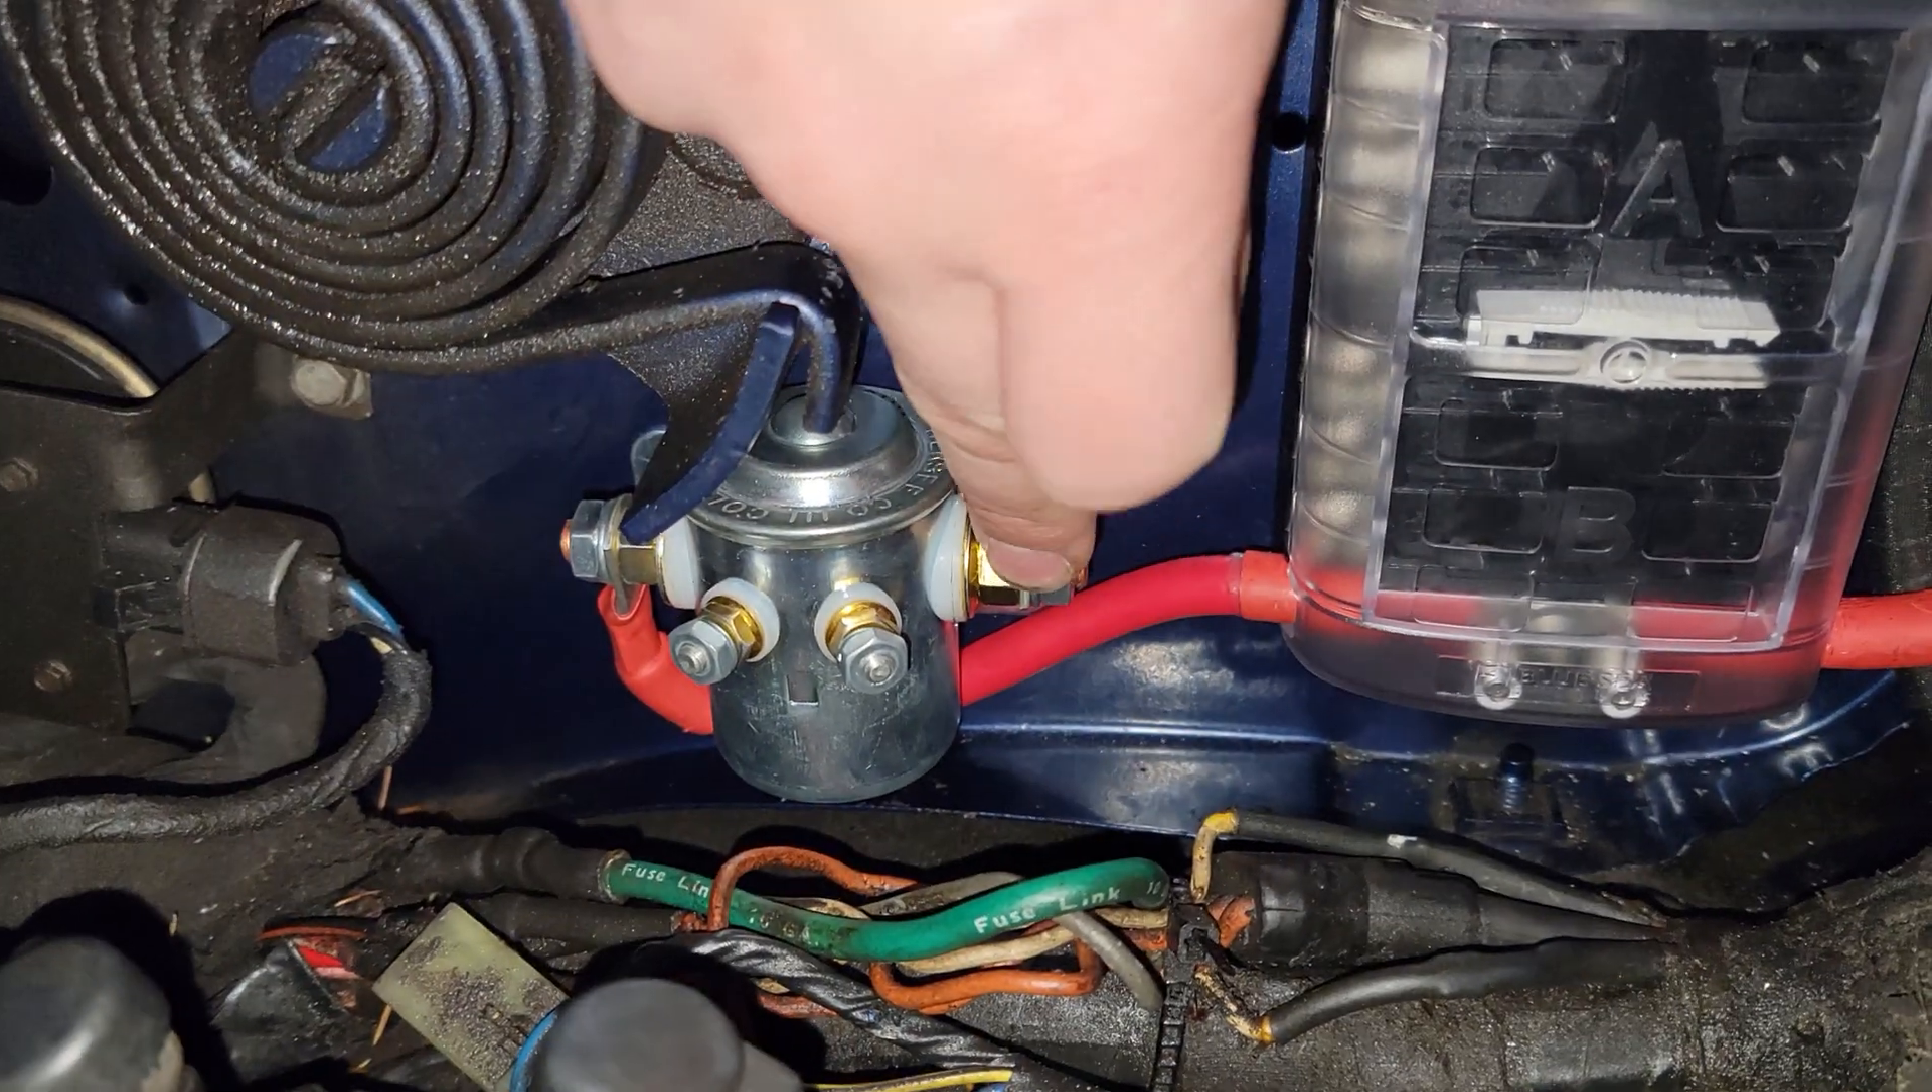I haven't hooked up my solenoid activation wire and ground yet.